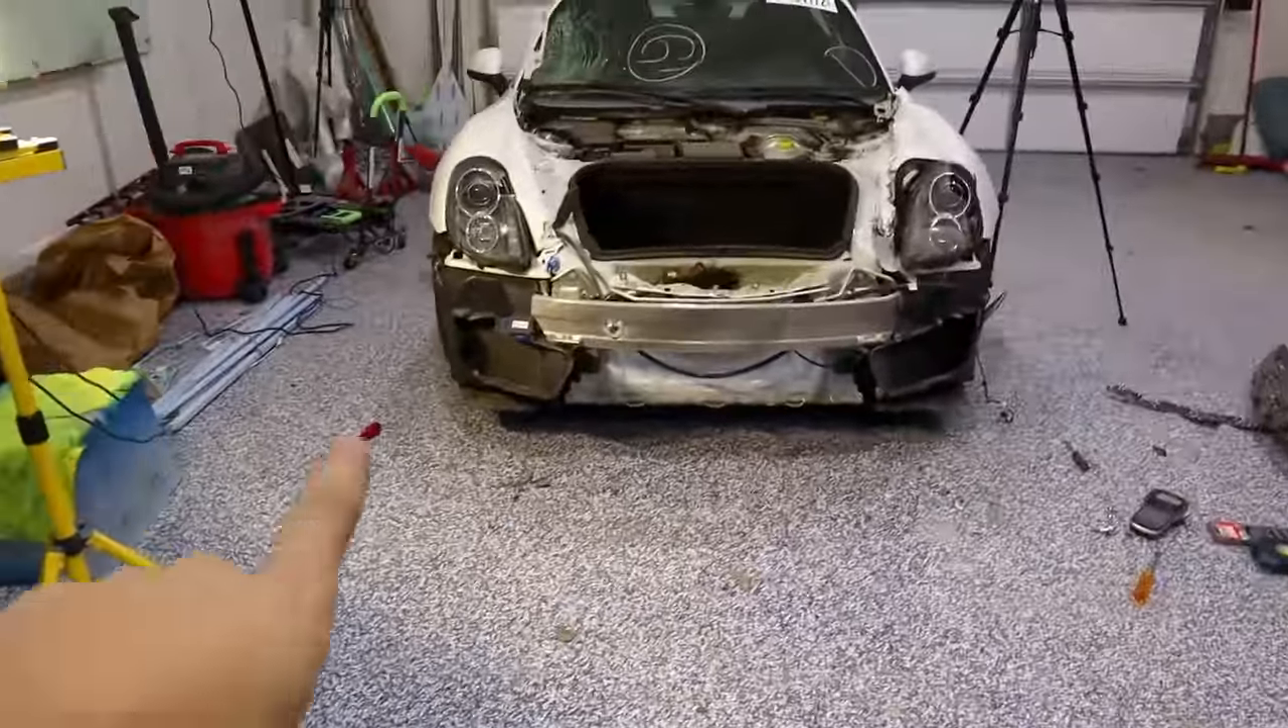All right, we have the front bumper off.